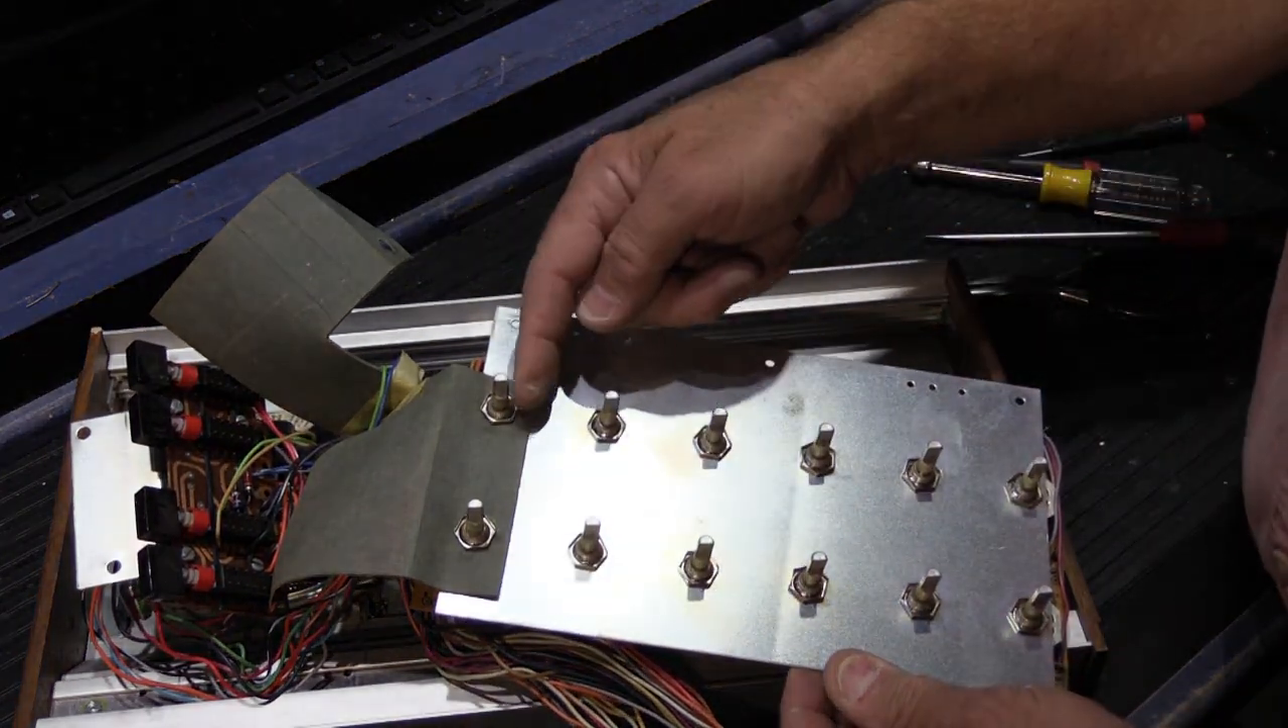Now you would think aha we're almost done but we're not because we have to take all these nuts off.